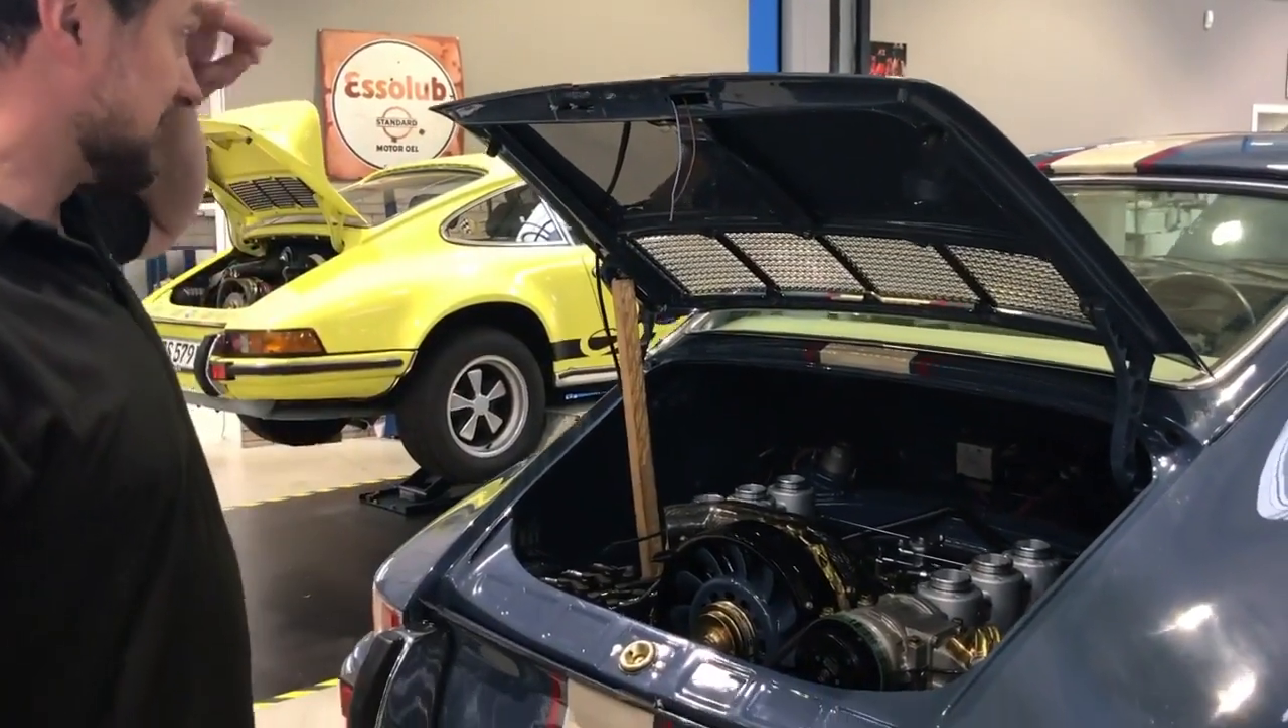Wir haben hier die Haubendämpfer noch nicht montiert.